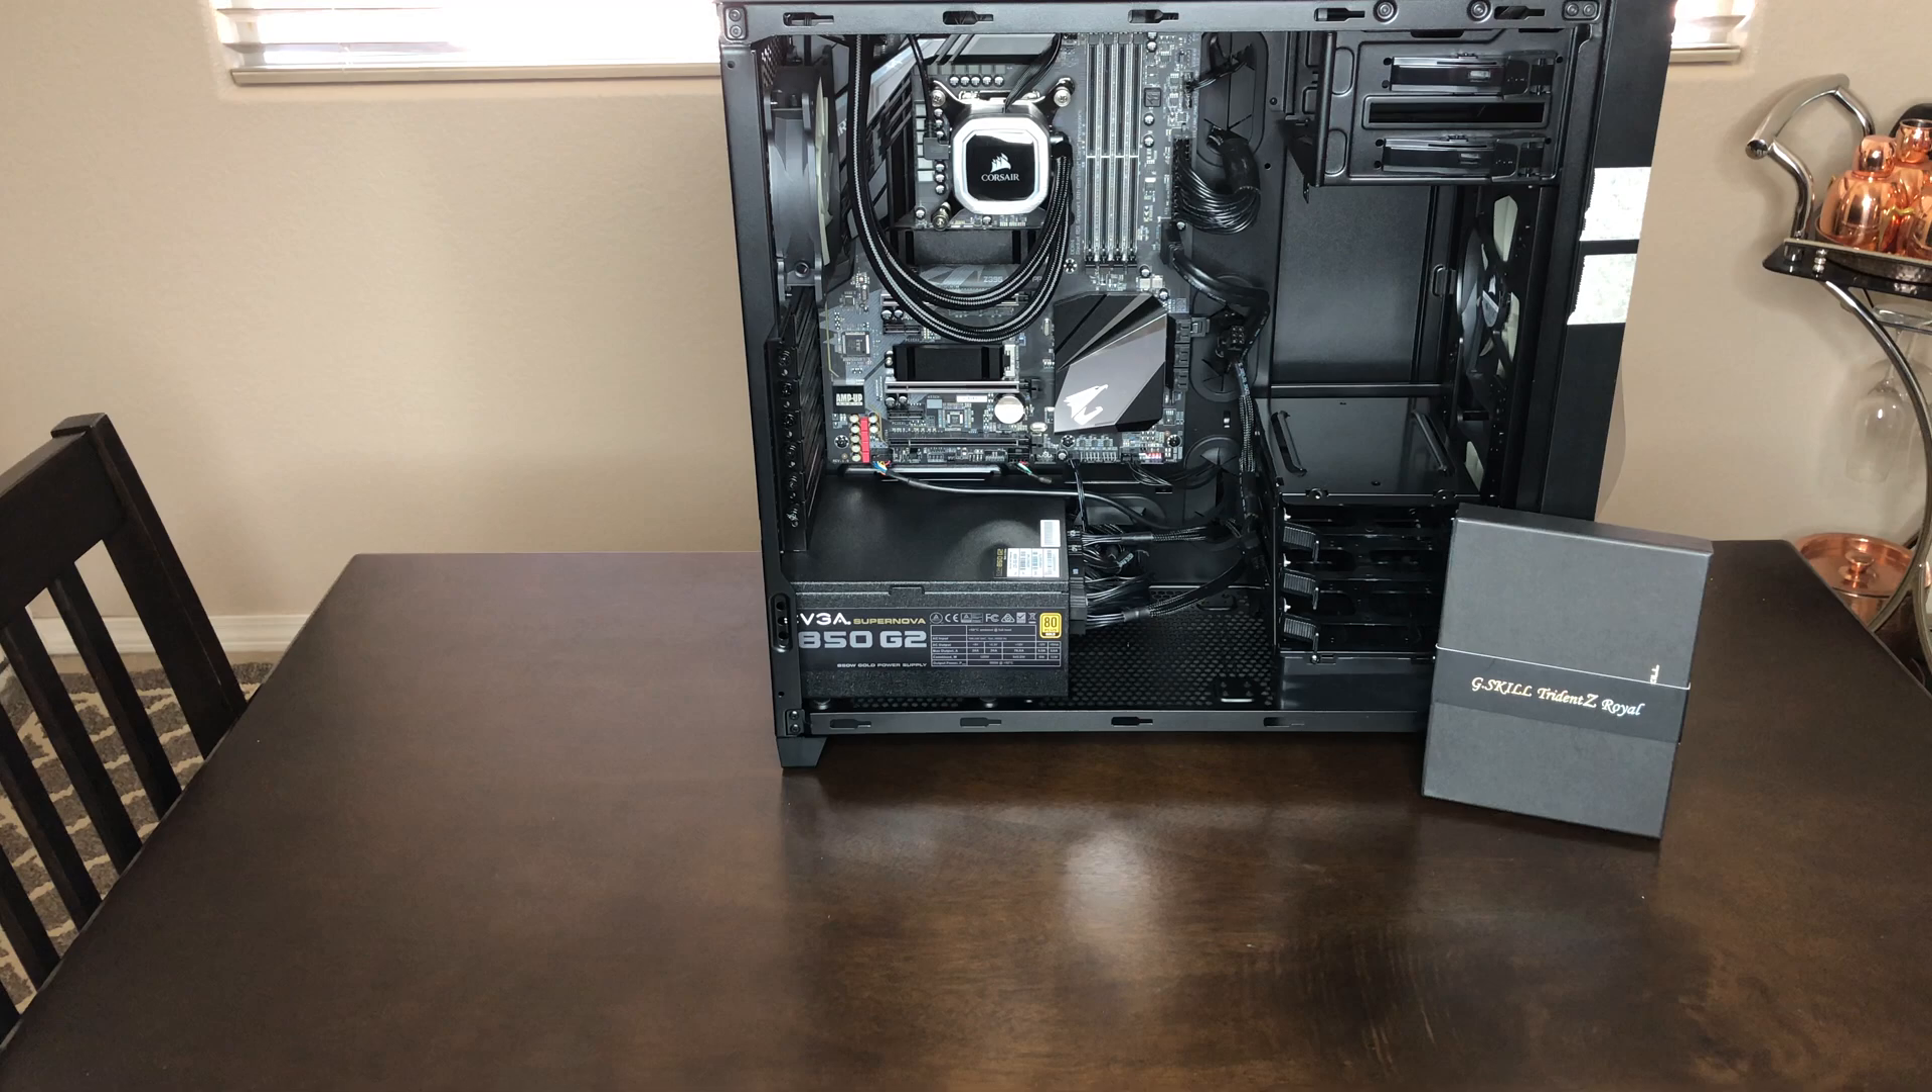And as you can see I've already got the power supply, motherboard, CPU, you know, CPU cooler, that kind of stuff inside the computer already.